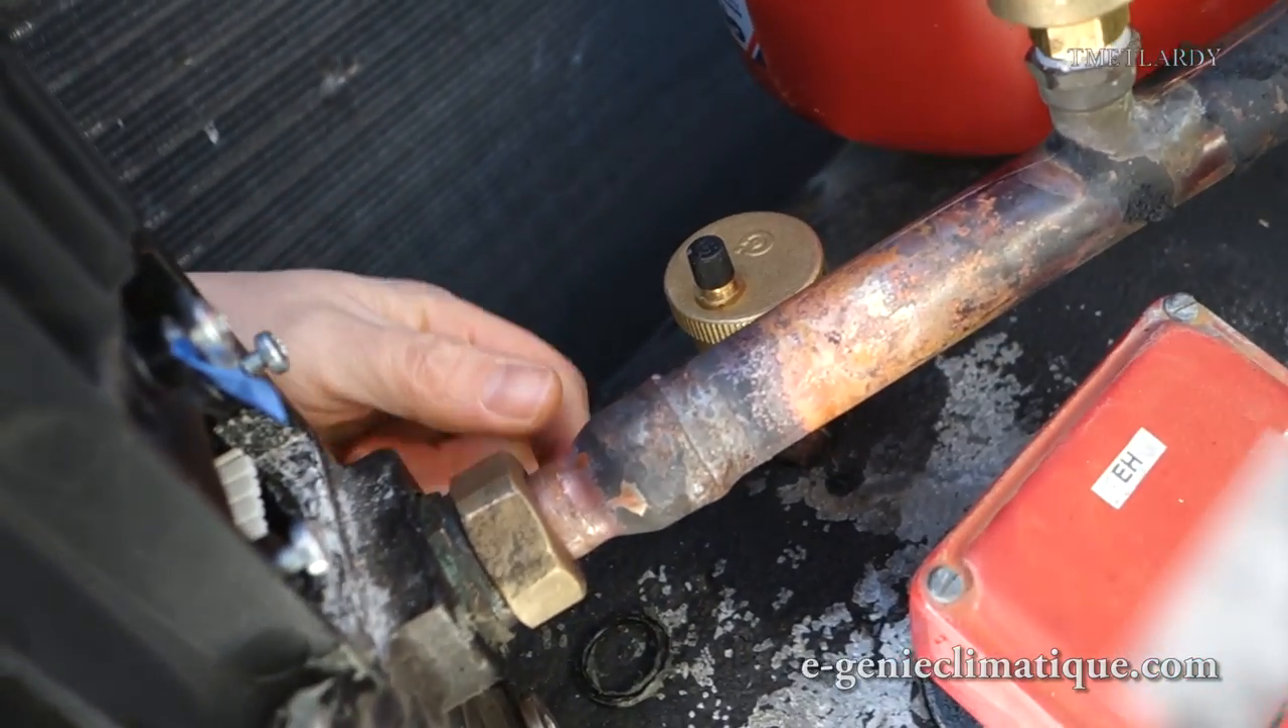Donc là j'ai monté le tuyau donc je n'ai pas encore calorifugé.